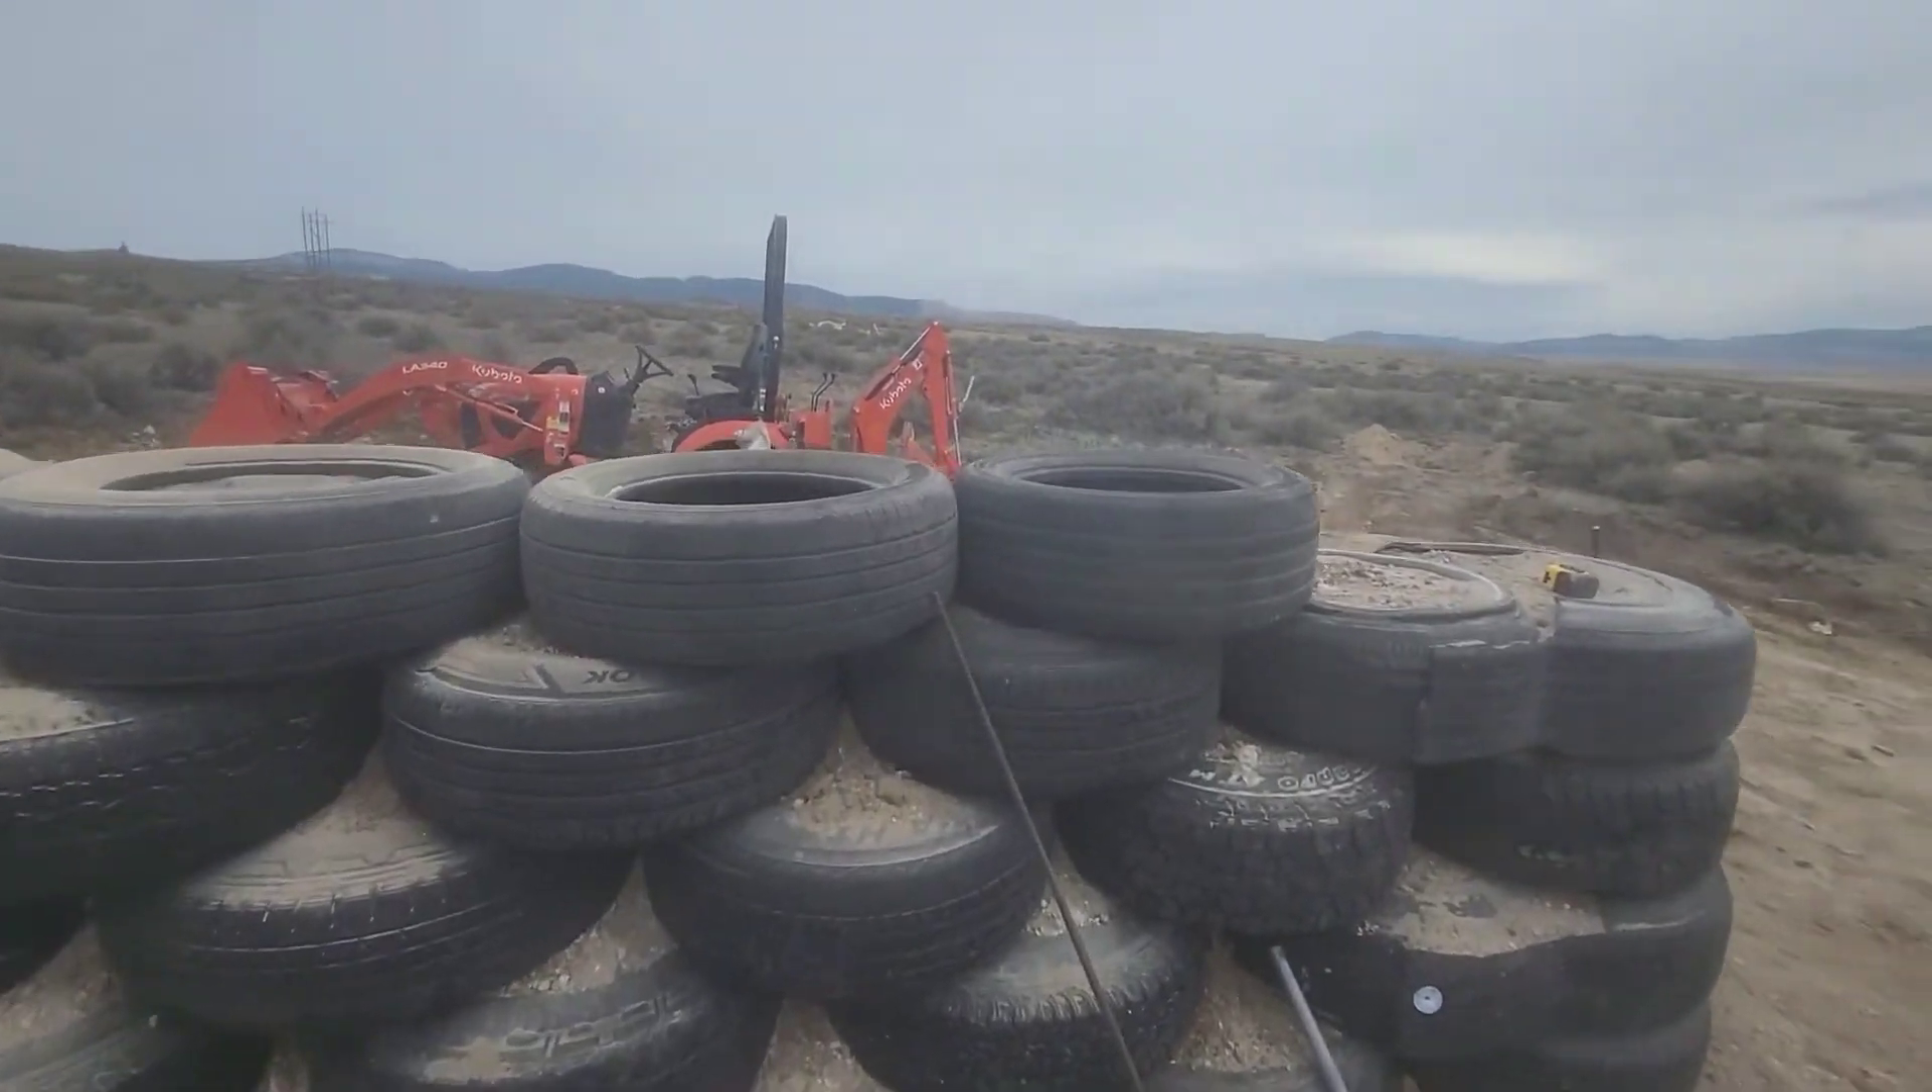The fifth course is pretty close to being done. These last few tires here are empty.